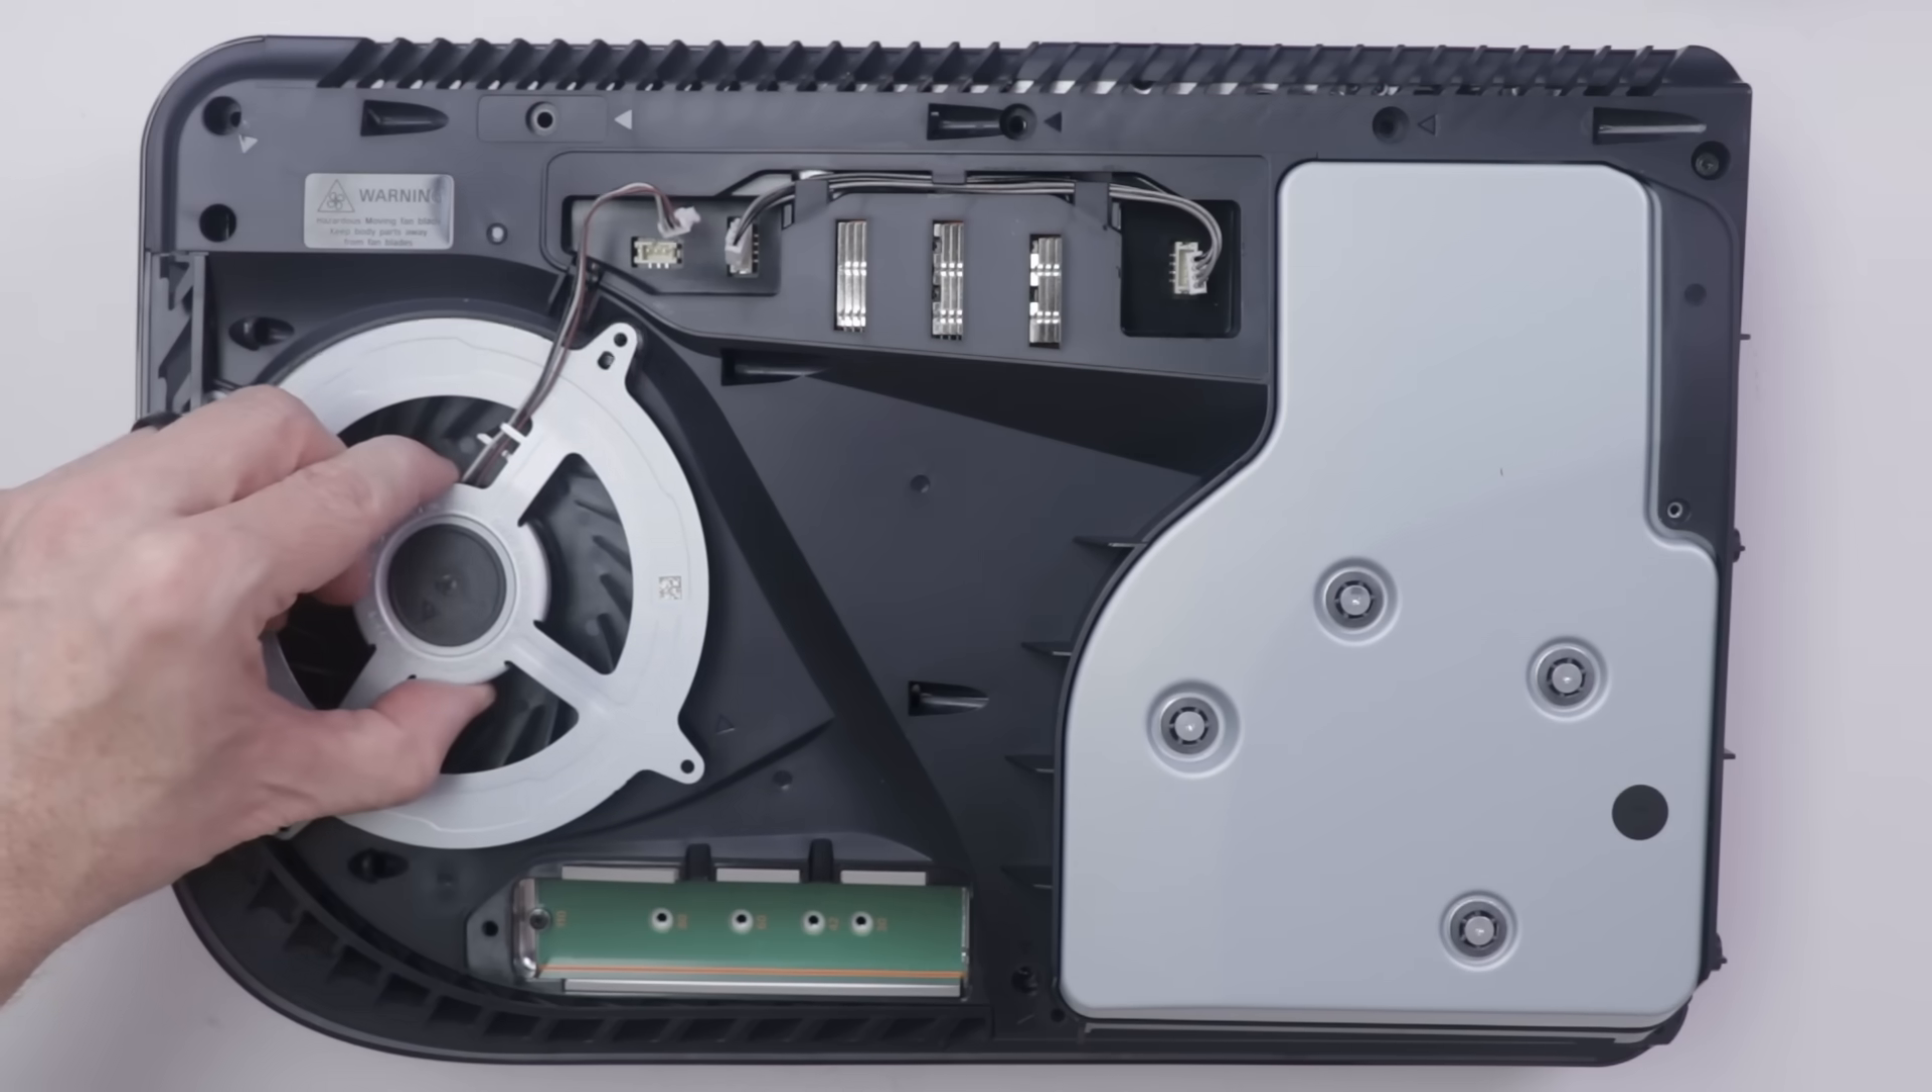And now with all those screws removed, we can remove the fan.